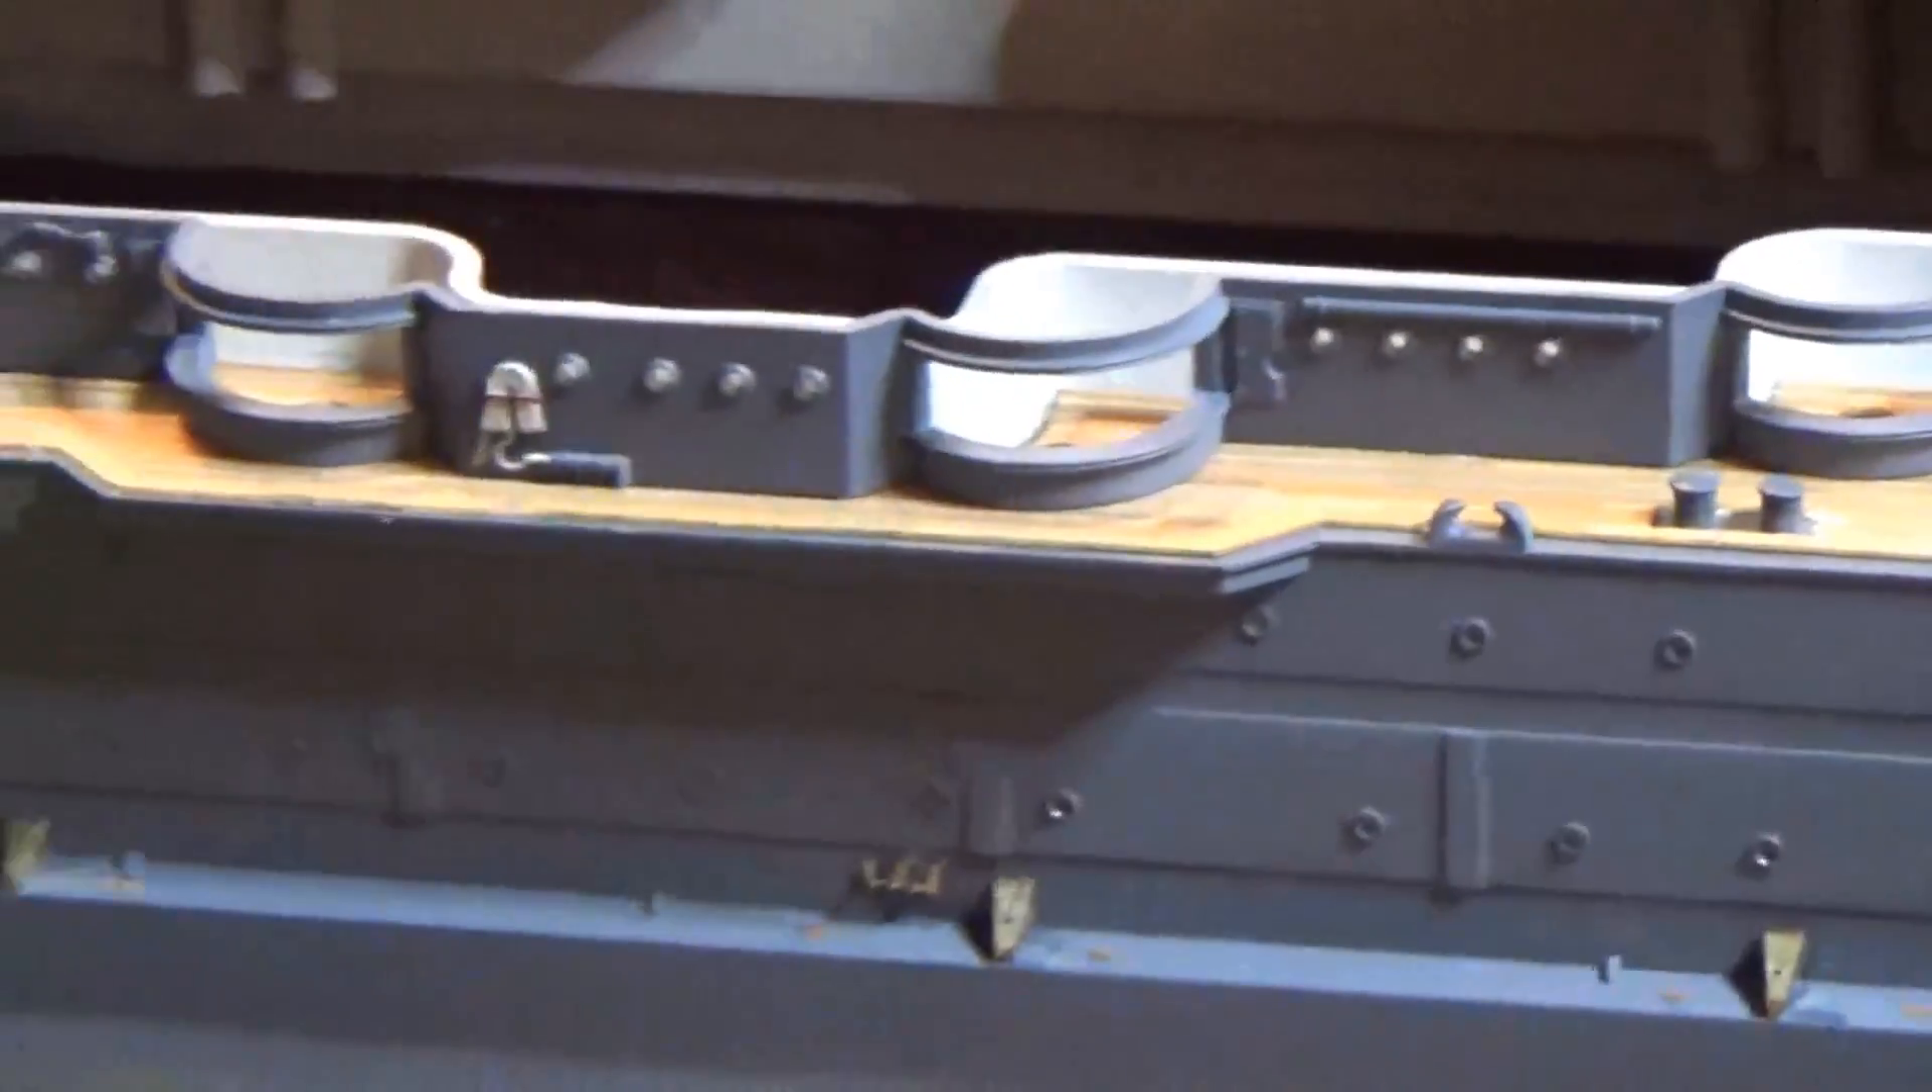I did not put the guns in yet.